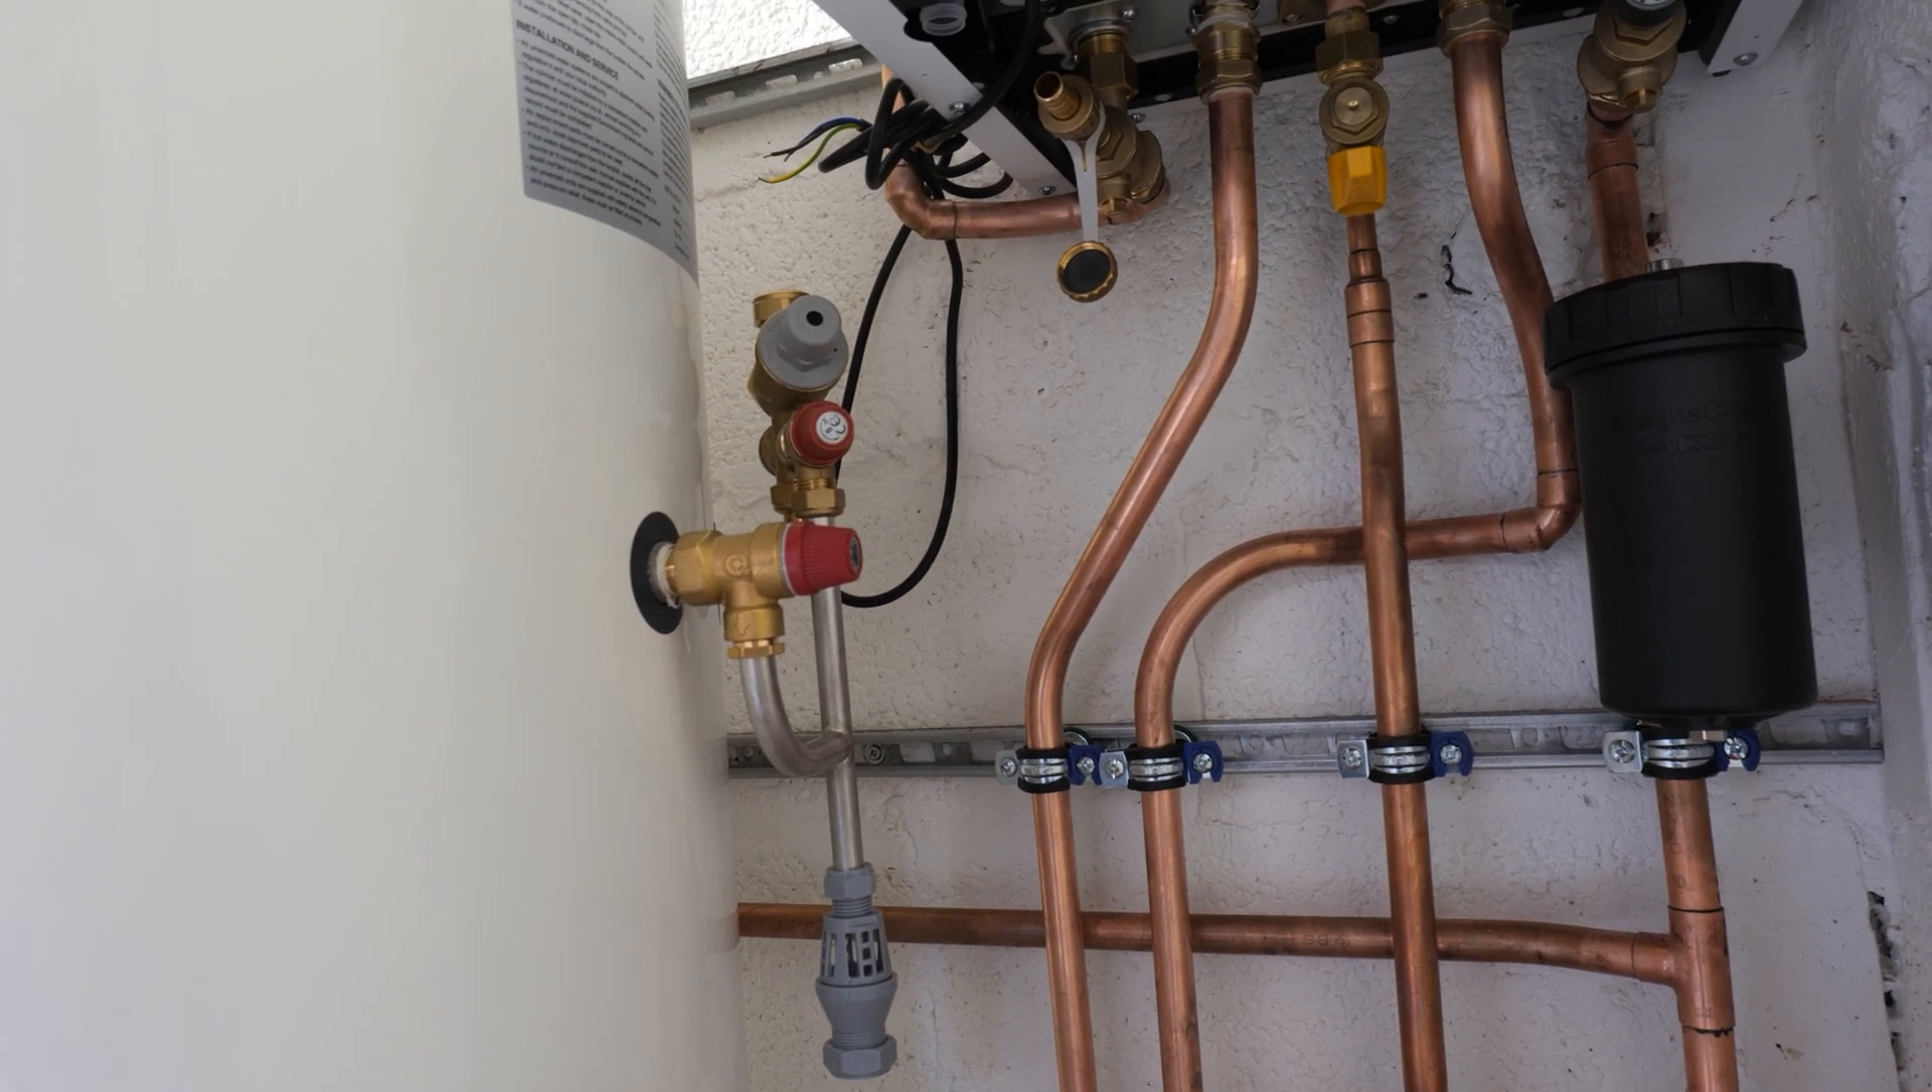Right that is the majority of the pipe work done now underneath the boiler.